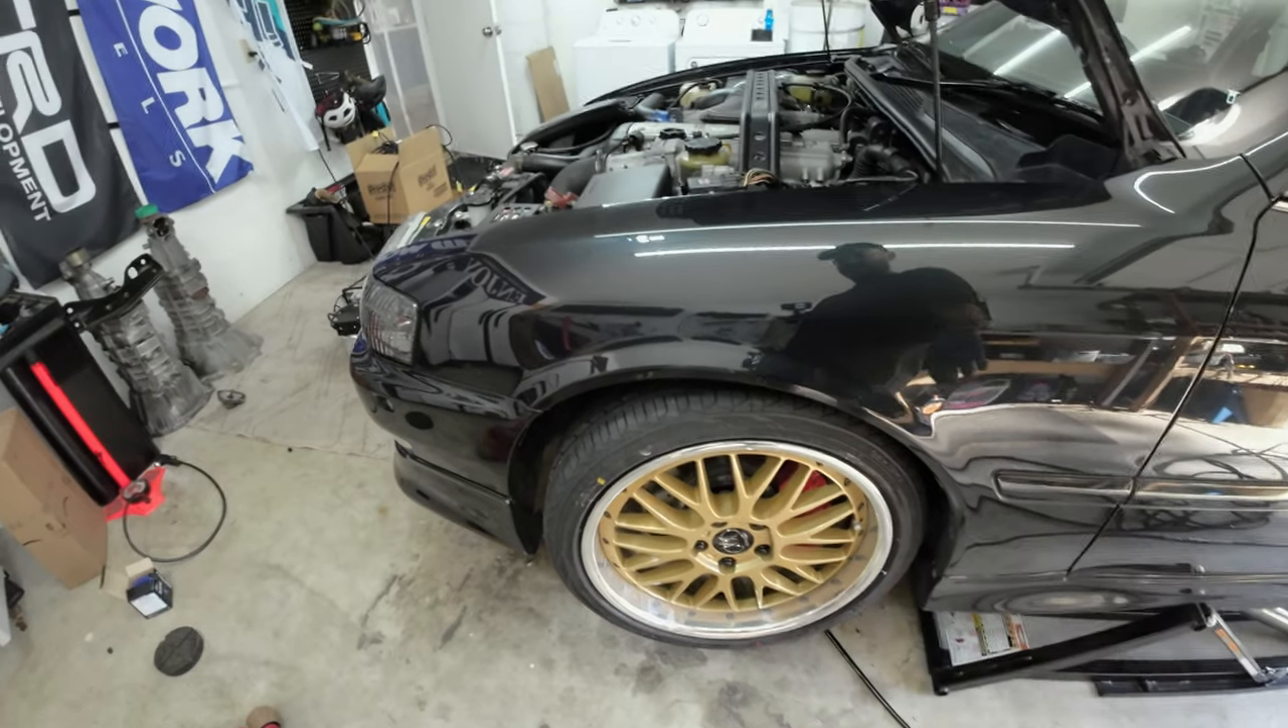We got everything bolted up. We got the wheel back on. I turned the wheel while I was installing it.